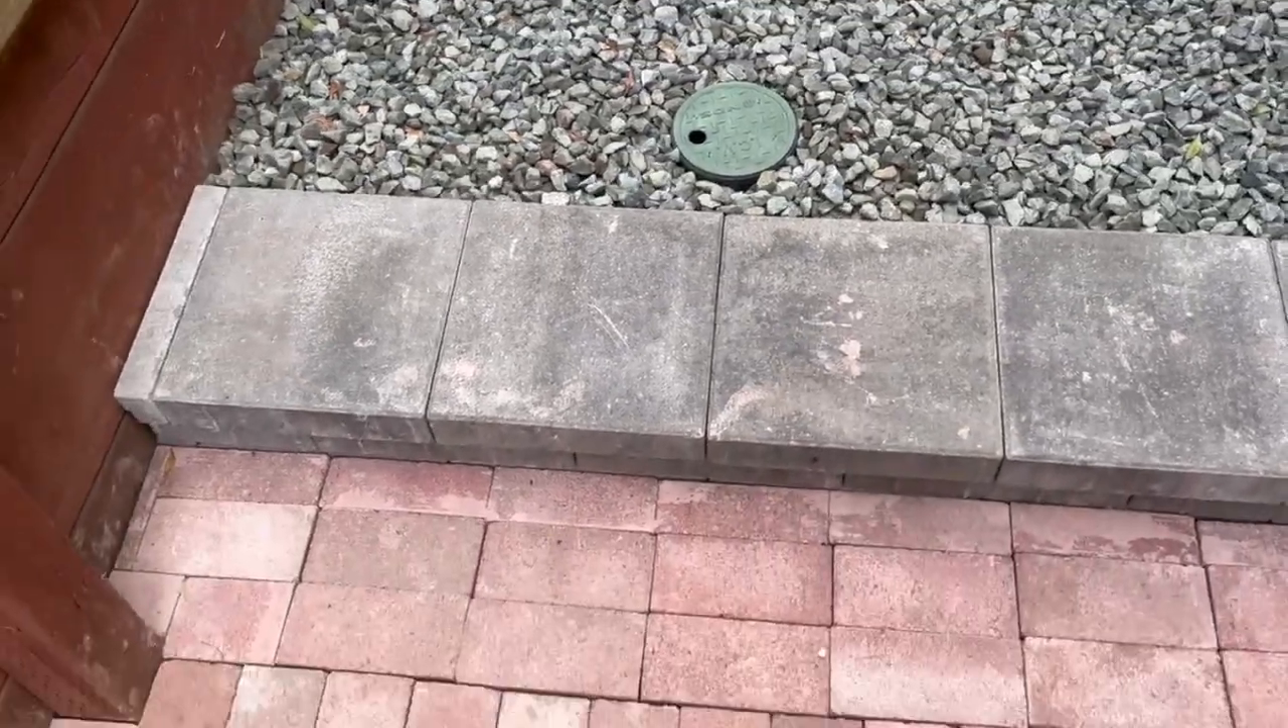So now we have a nice transition from our brick pavers to step up. It's only 4 or 5 inches.